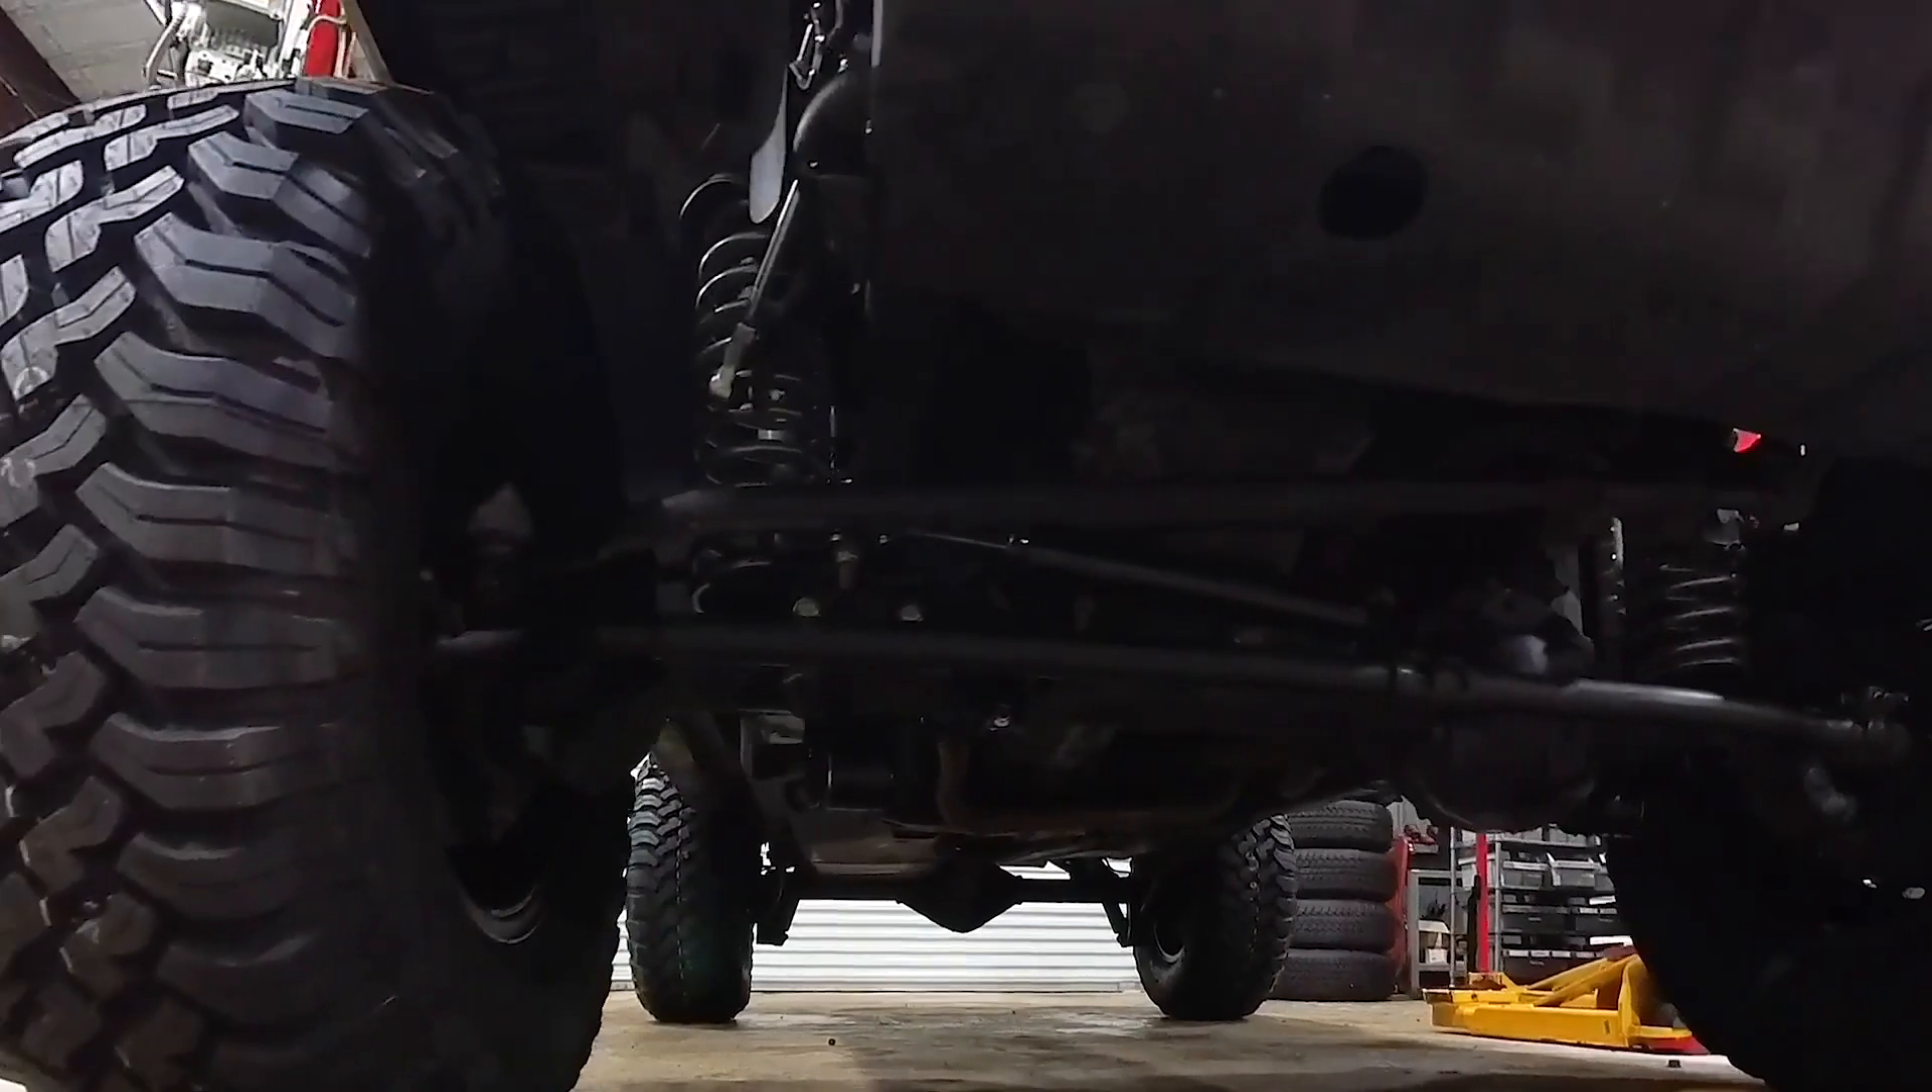So the lift kit's all done we got the wheels and tires put on and this thing is ready for the trail.